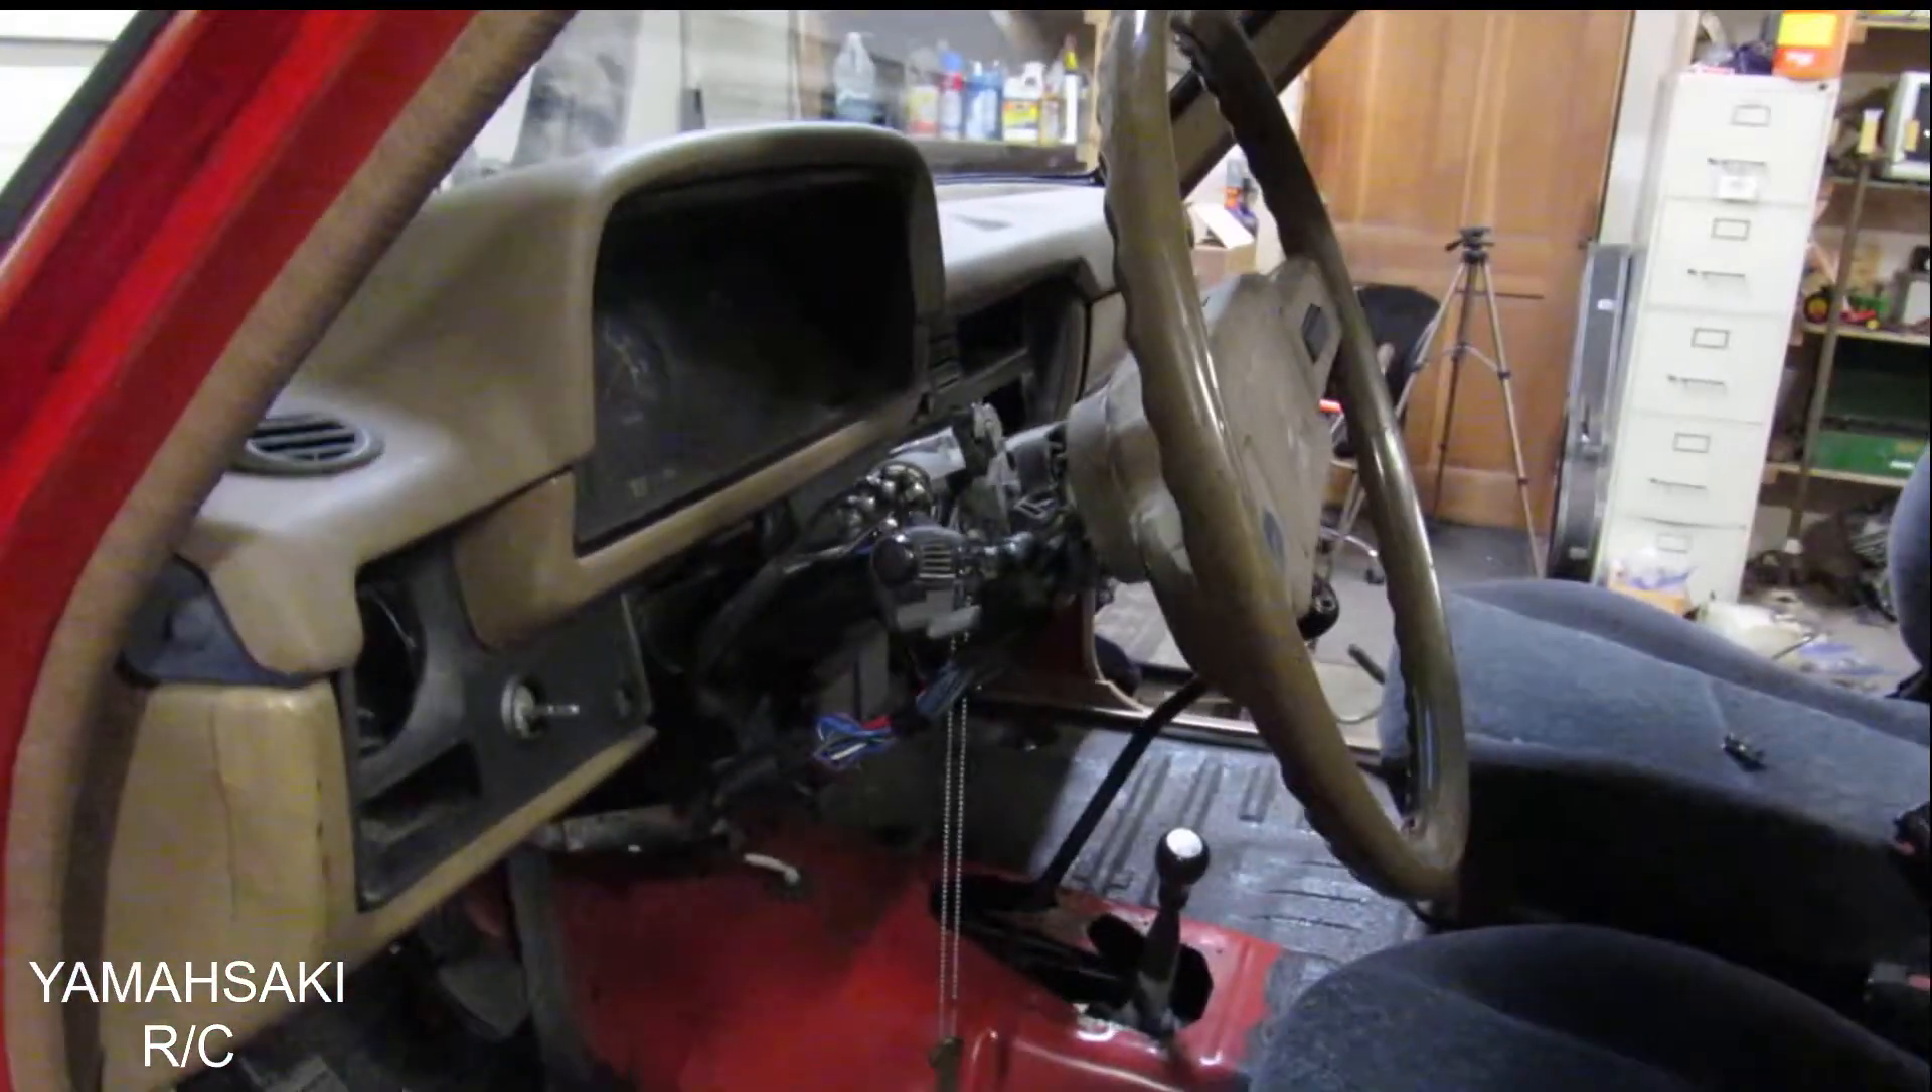Got the steering column in.